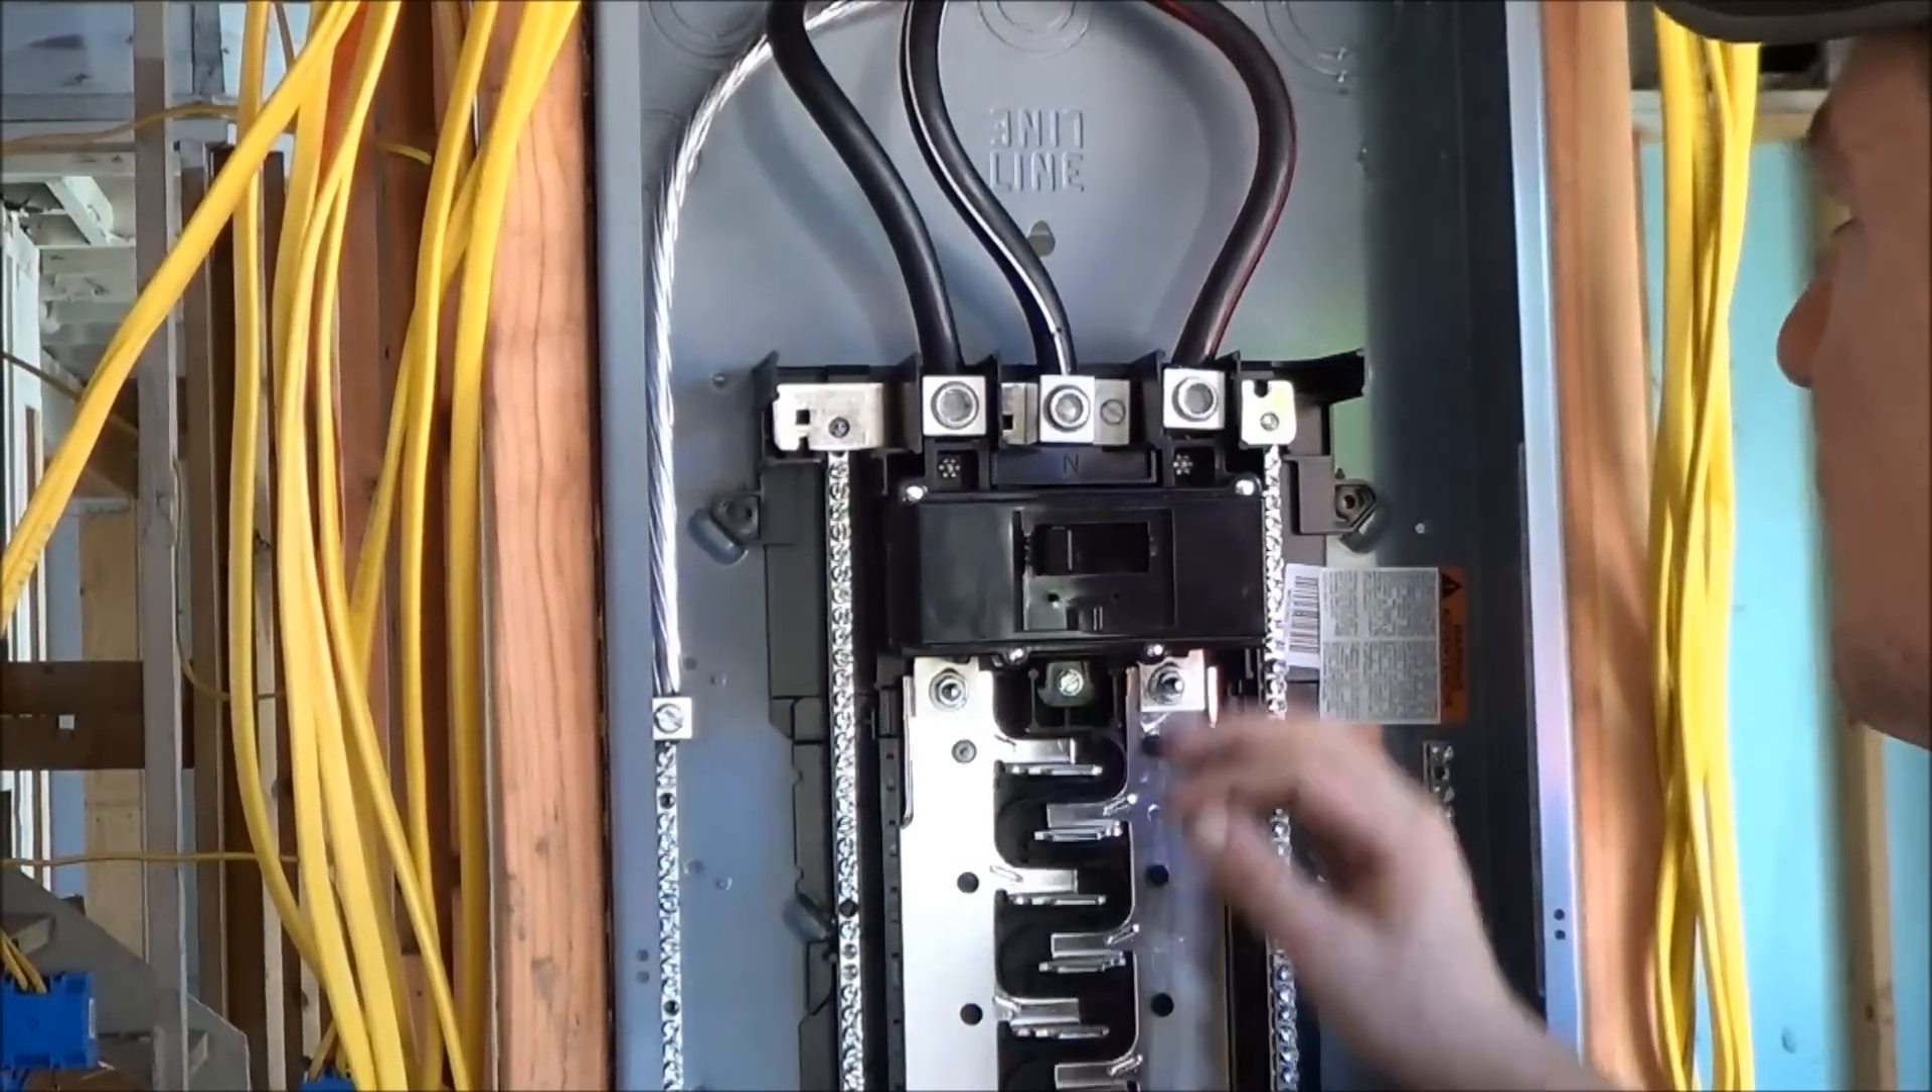Alright, we've got all of our aluminum conductors put in the panel.